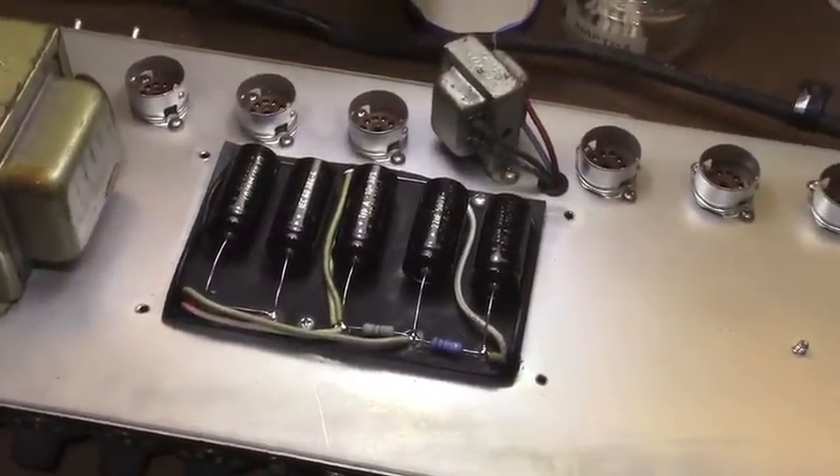But as you can see, we've got all new filter supply caps.